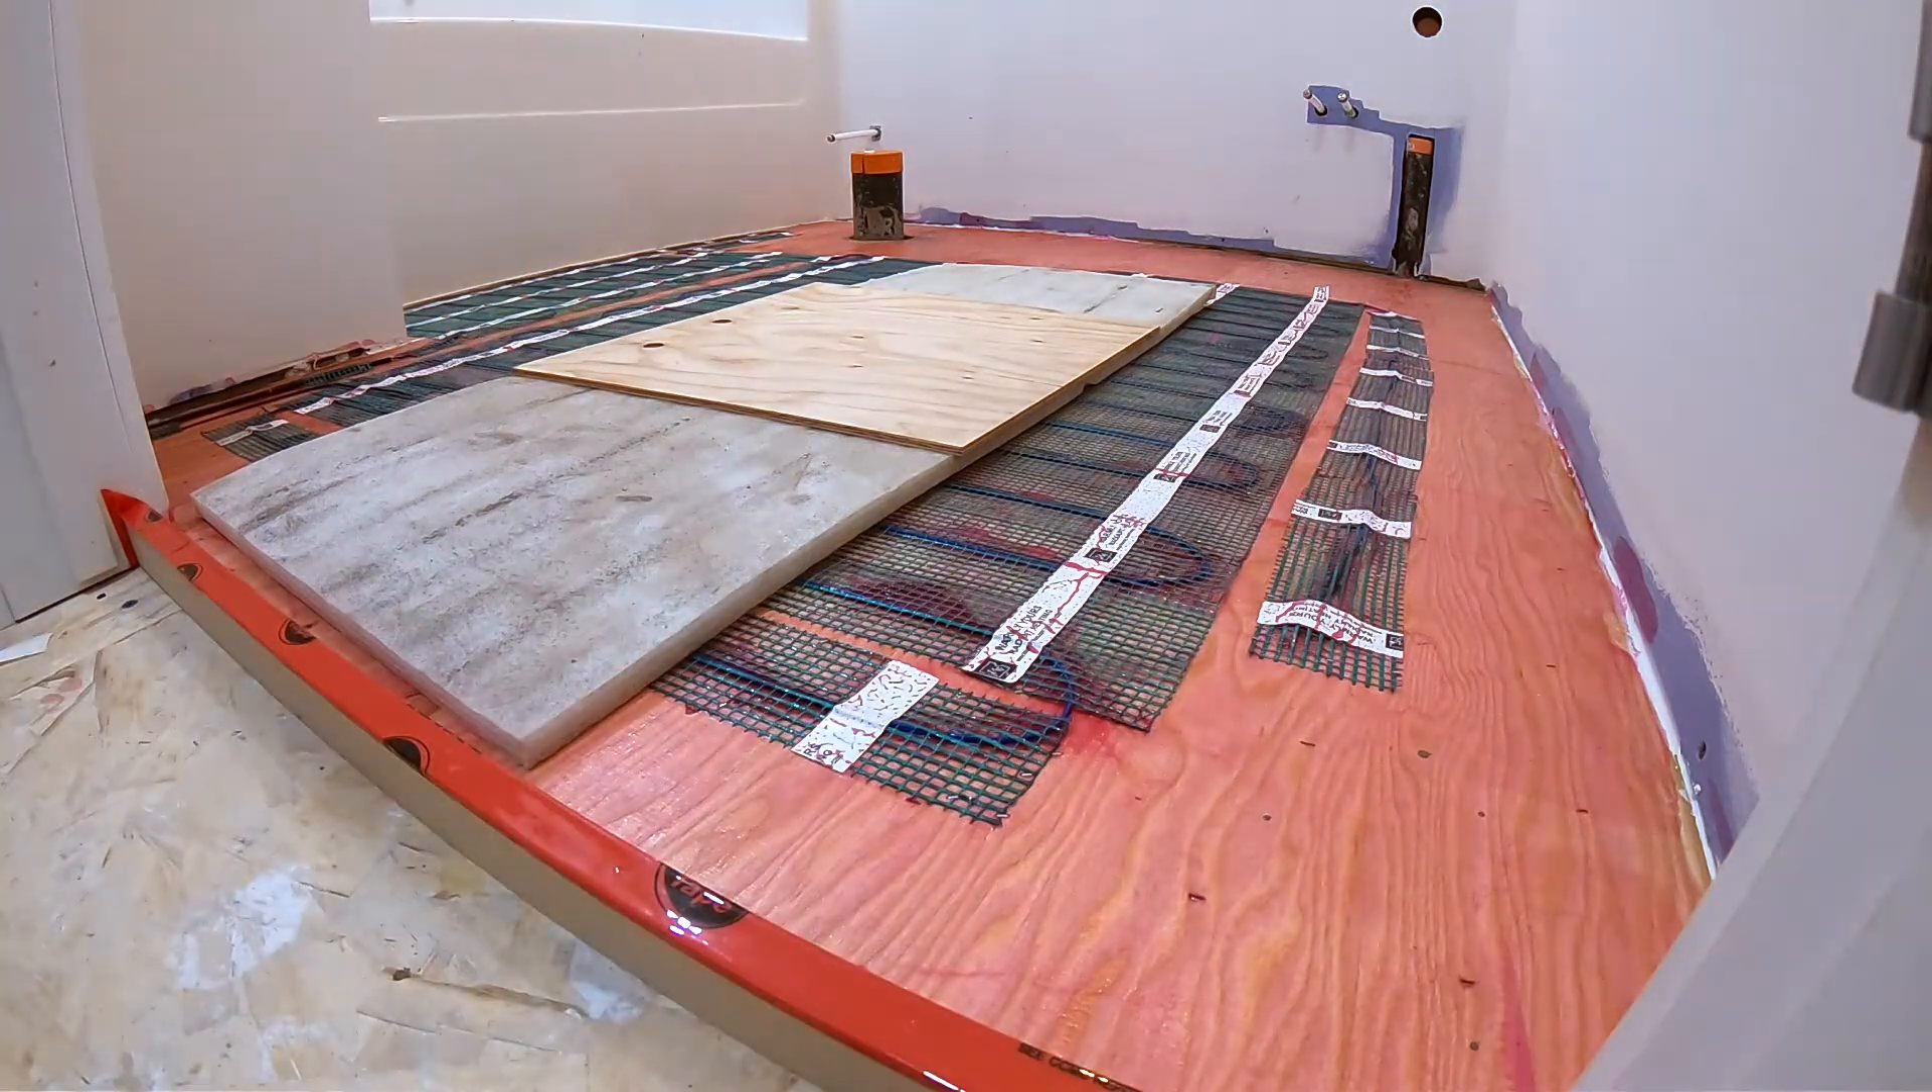So, you will see that I've got a little piece of MDF across the doorway and I've wrapped that with tuck tape and I just air nailed that with some 23 gauge pin nails to the floor.